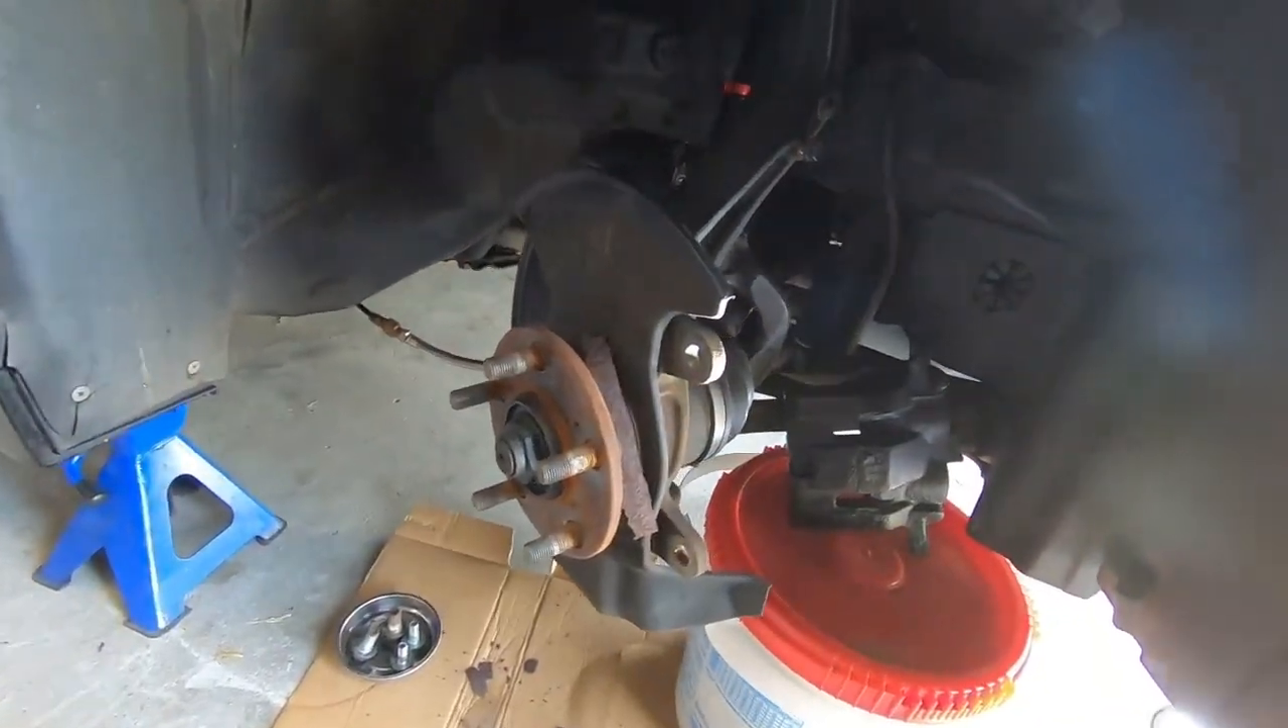Rotor is completely removed and now we have everything removed.